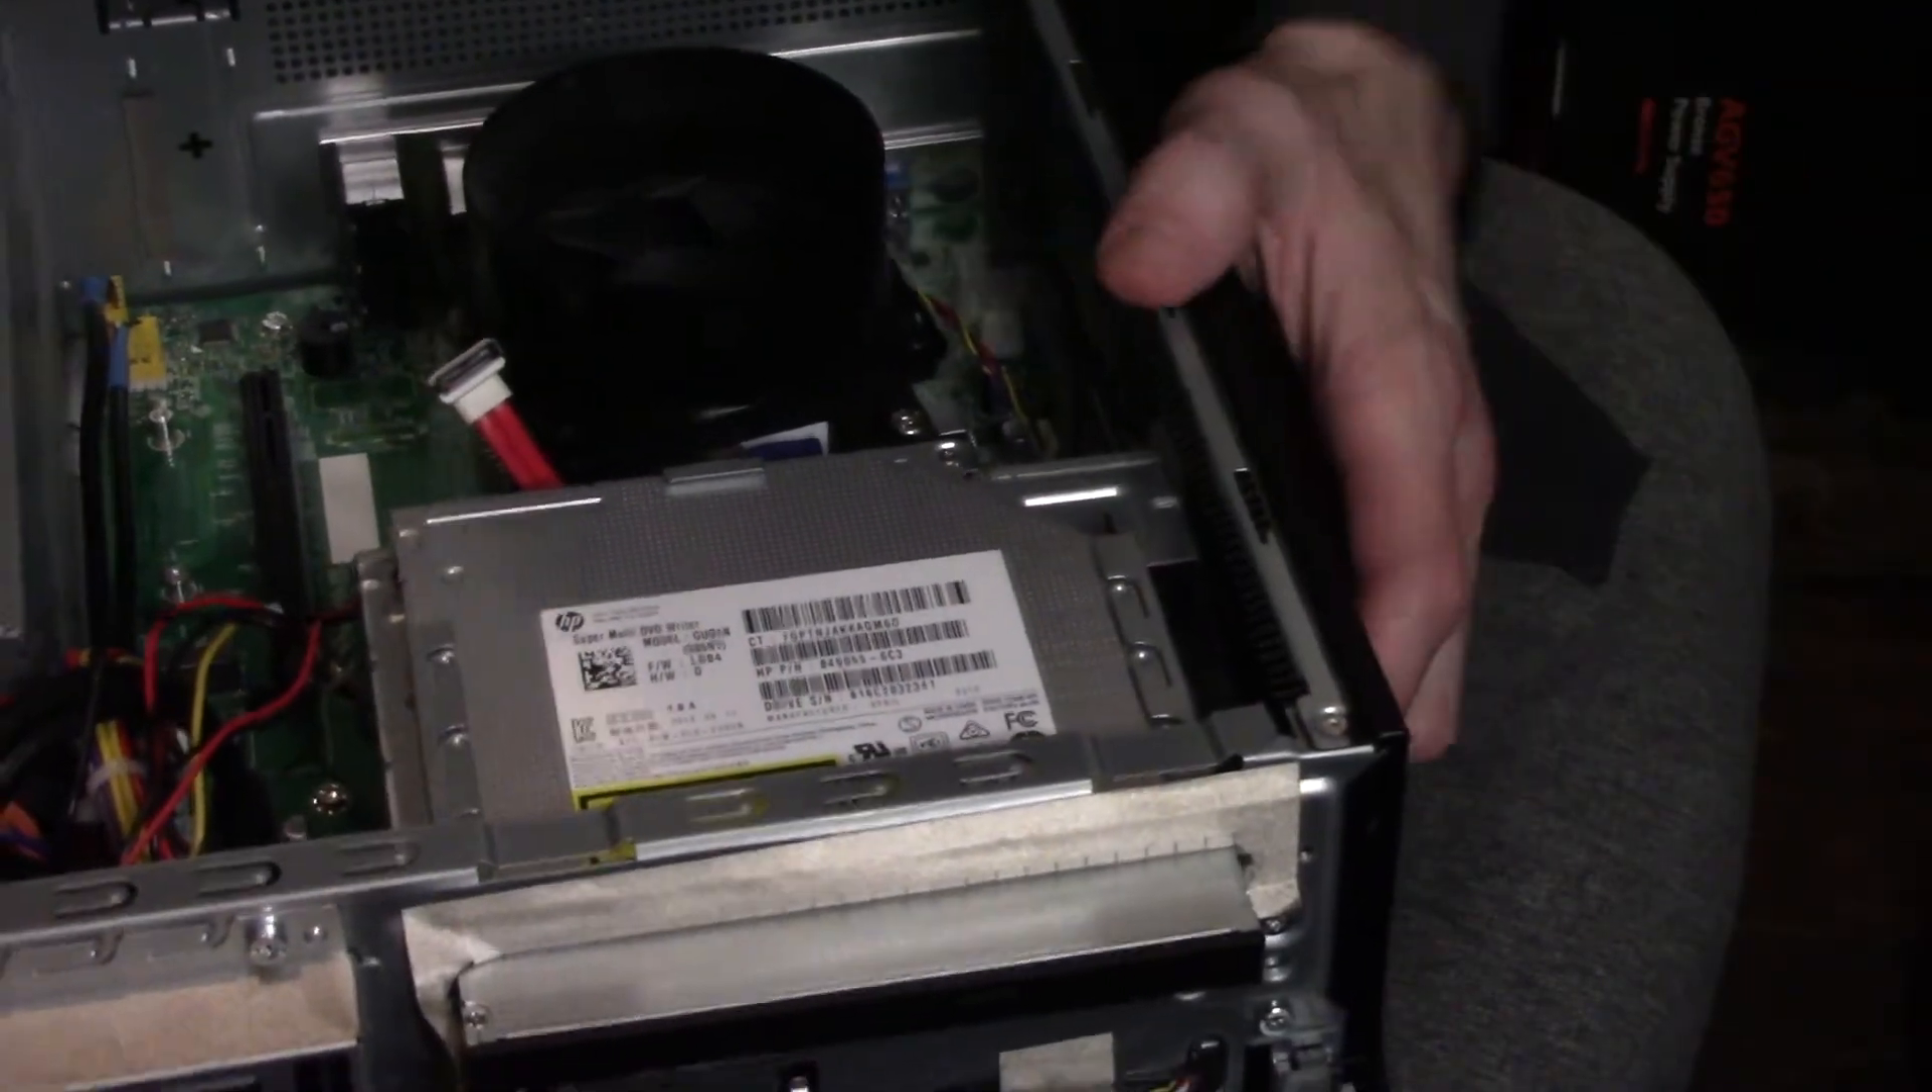And you guessed it, the optical drive is back in, so now we need to reconnect the cables.